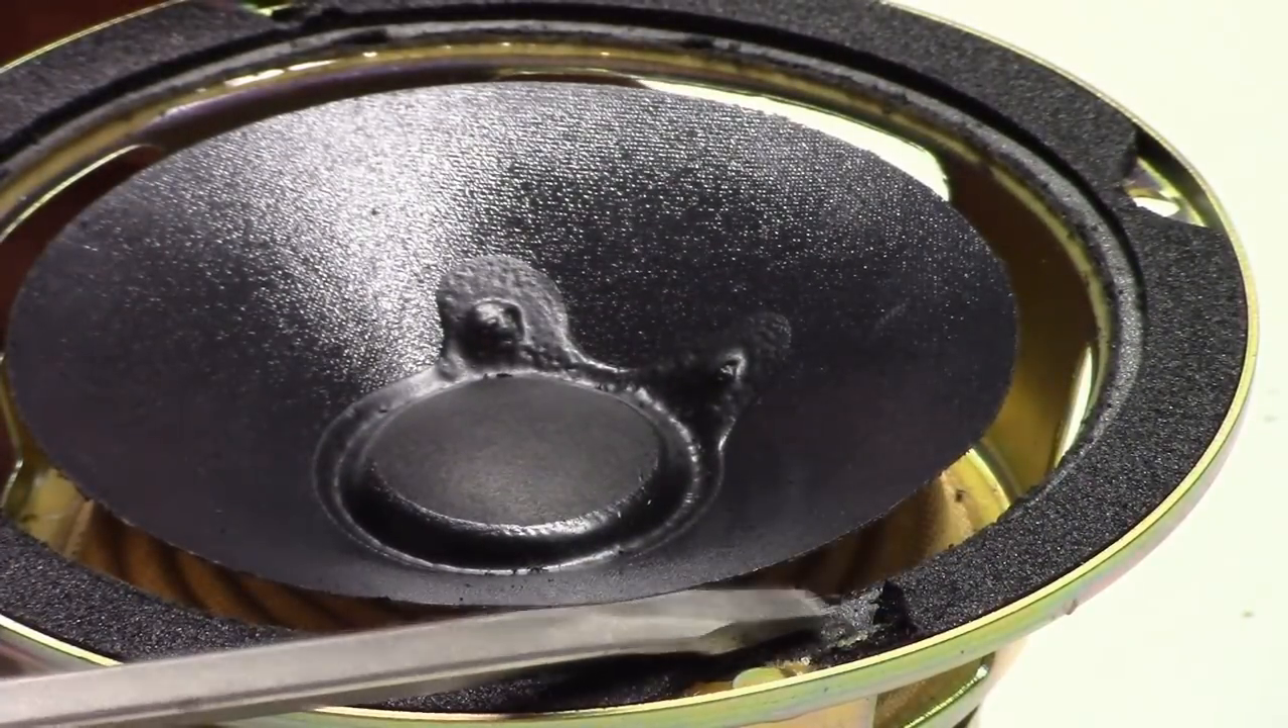Alright you can see now I've got this pretty well cleaned off and nice clean edge on the cone here. And now I've got to take off the surround gasket area here.